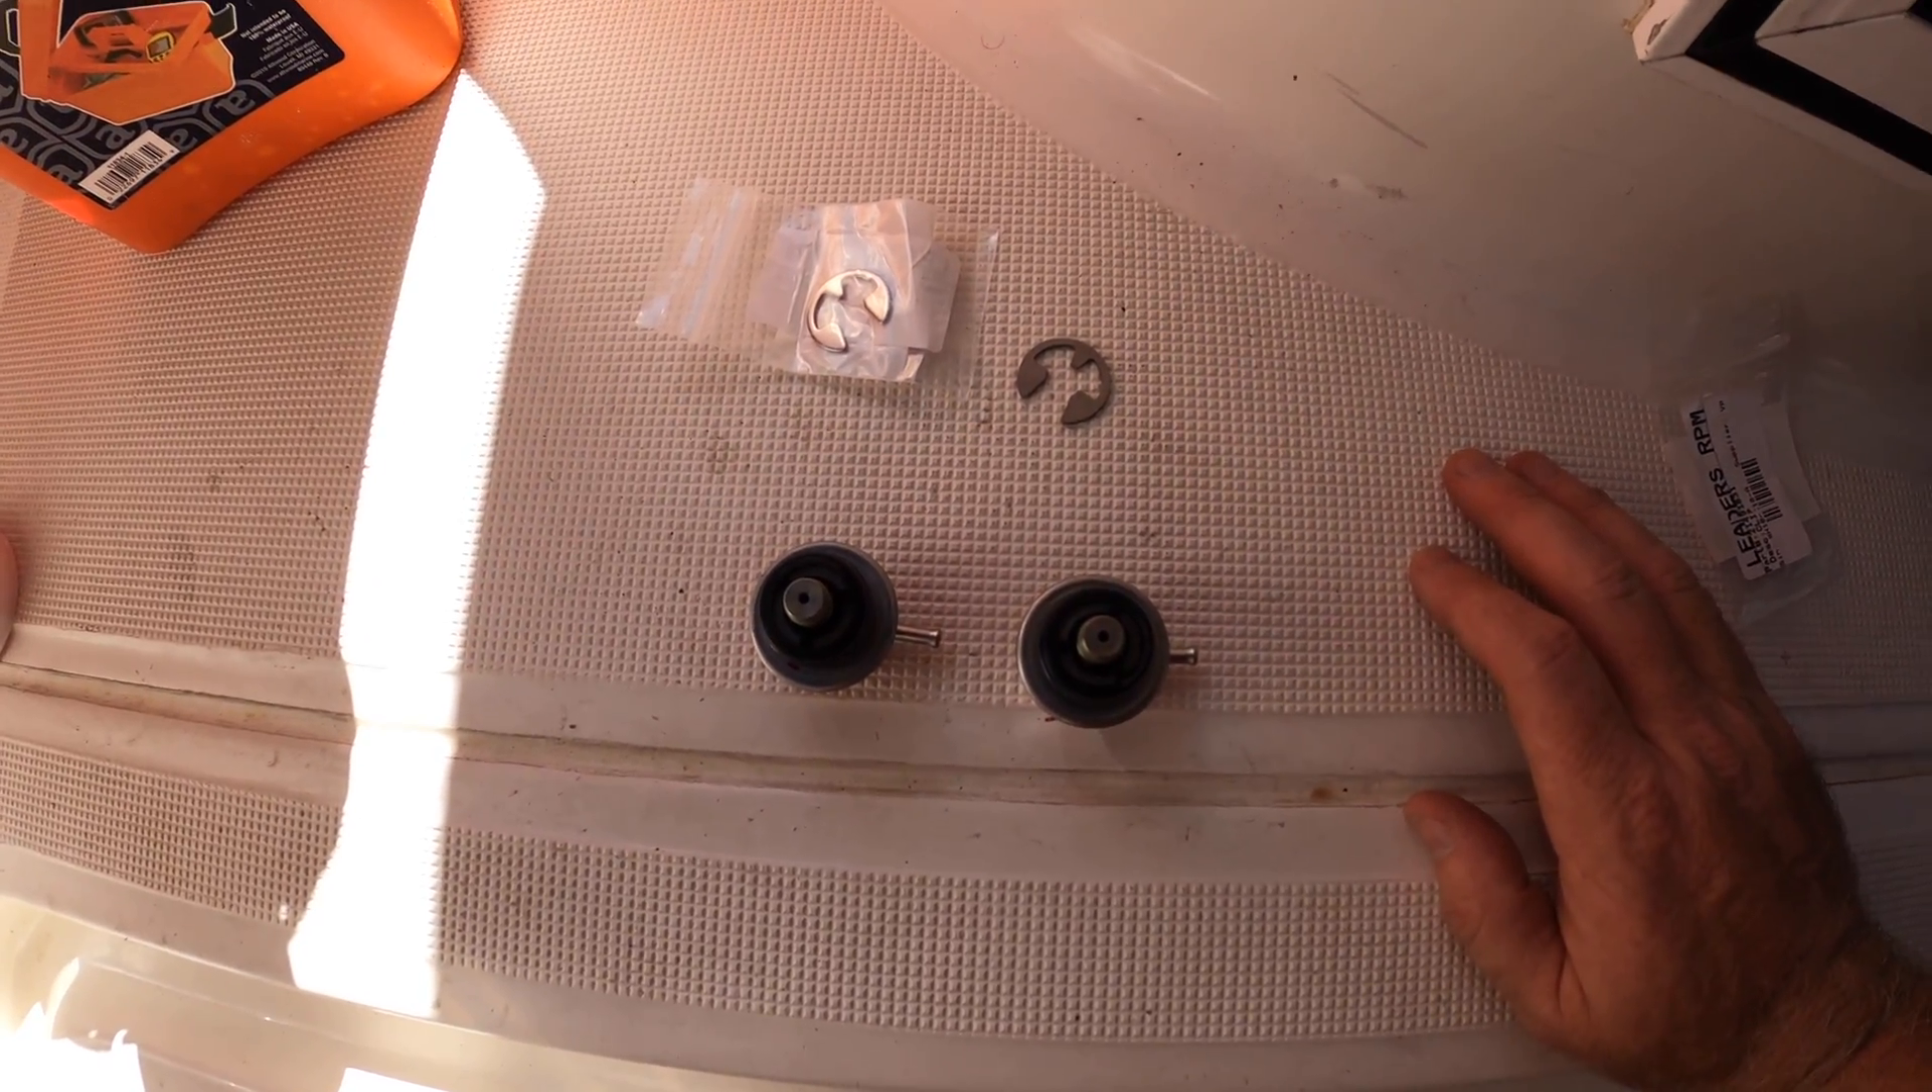Okay I took both the fuel pressure sensor regulators off.